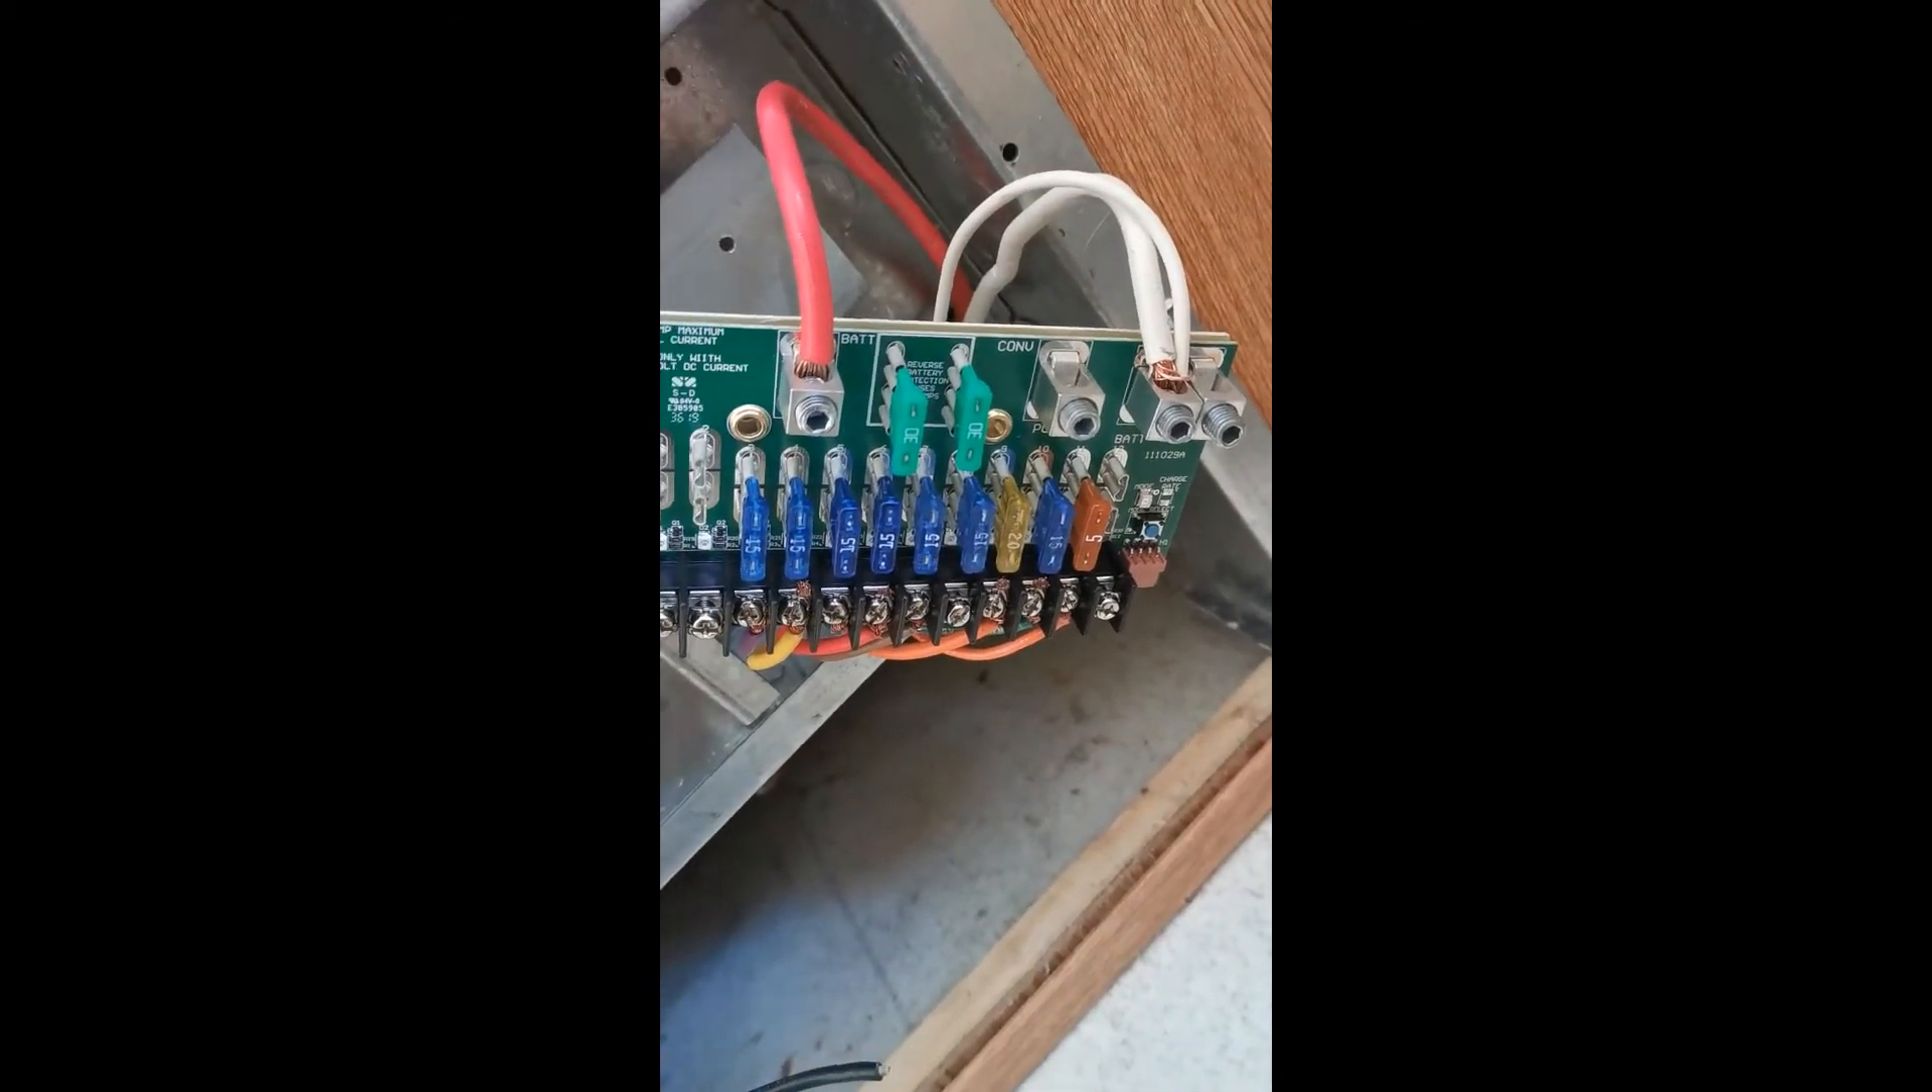All right so now i've got my wires back in.